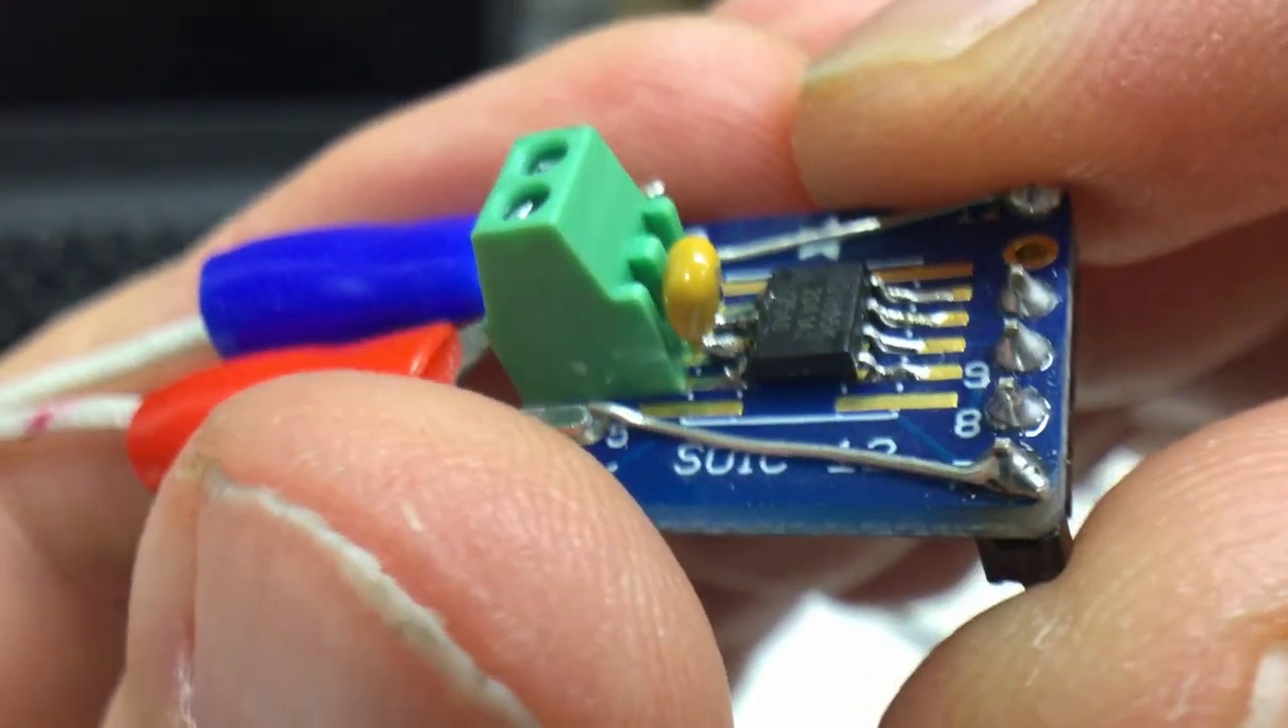I don't have any surface mount 10 nanofarad ceramic capacitors handy, so I squeezed in here a 10 nanofarad through-hole ceramic capacitor, as close to the thermocouple pins of the chip as I could.